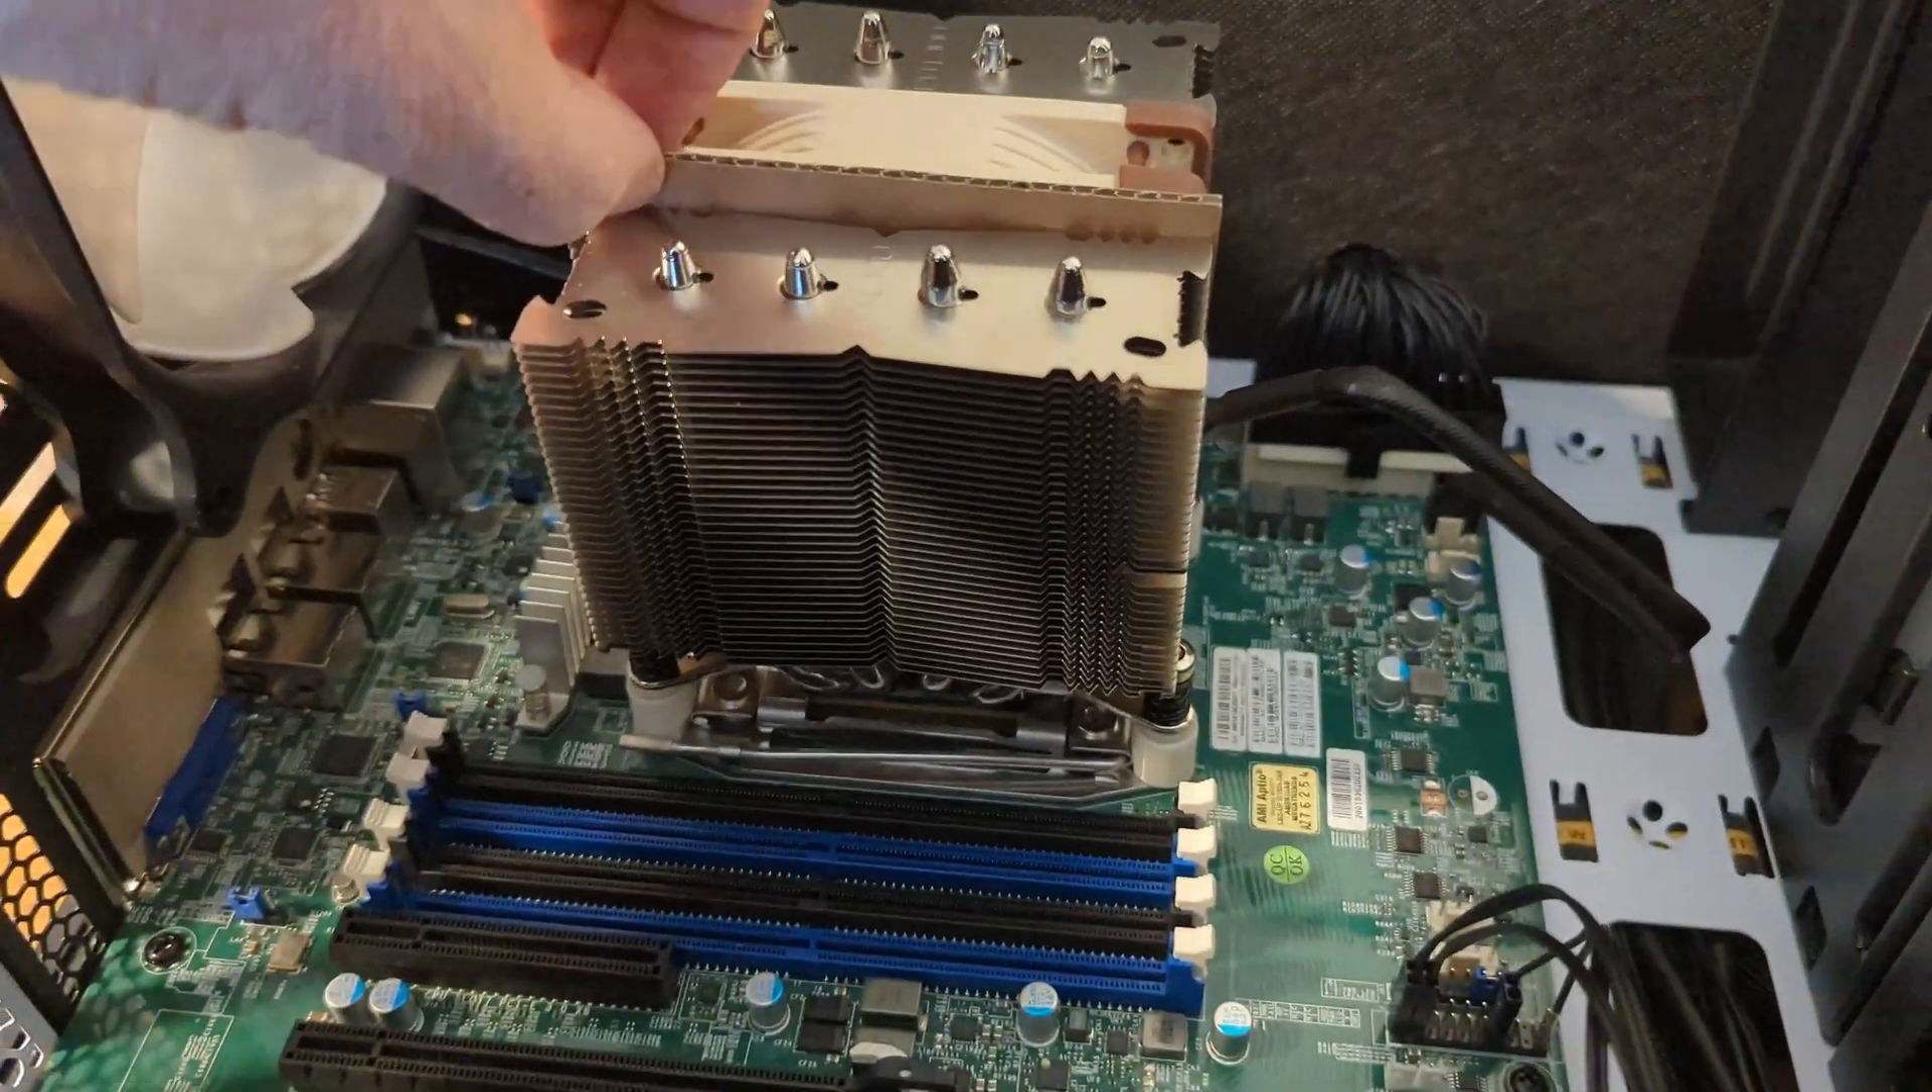There's this cardboard protector to remove.